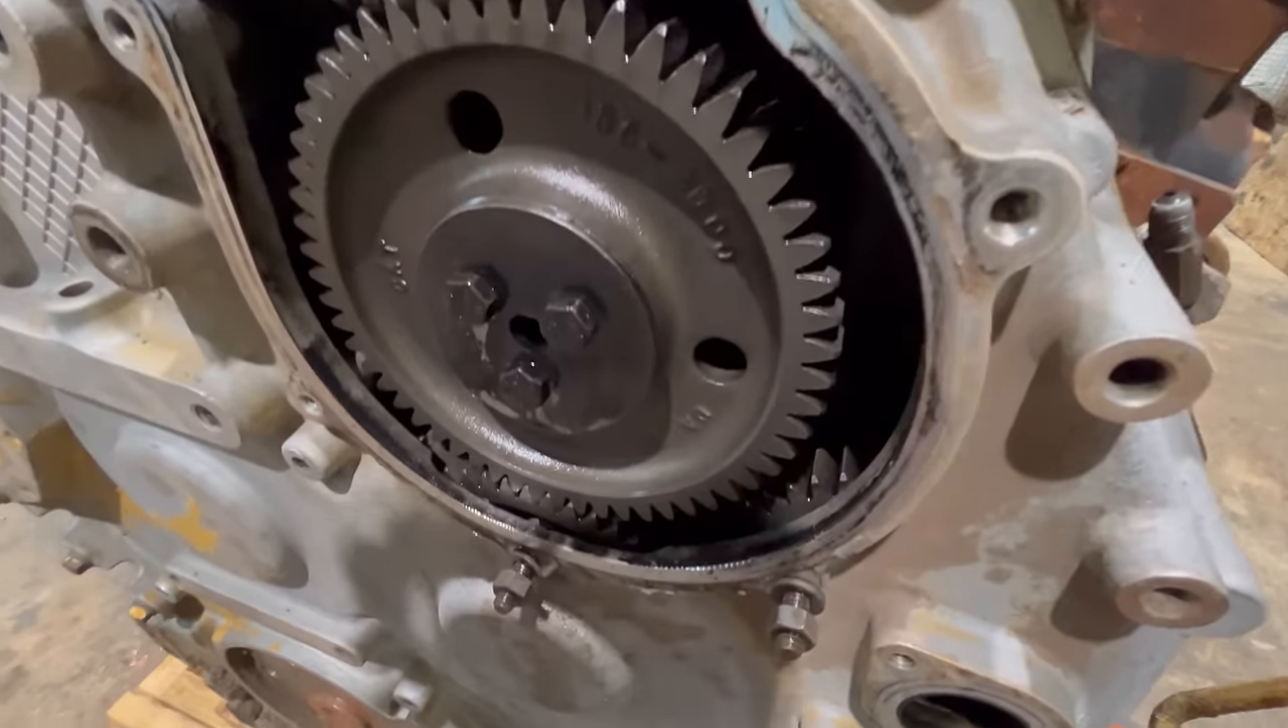I pulled the peanut cover off there's the cam gear.